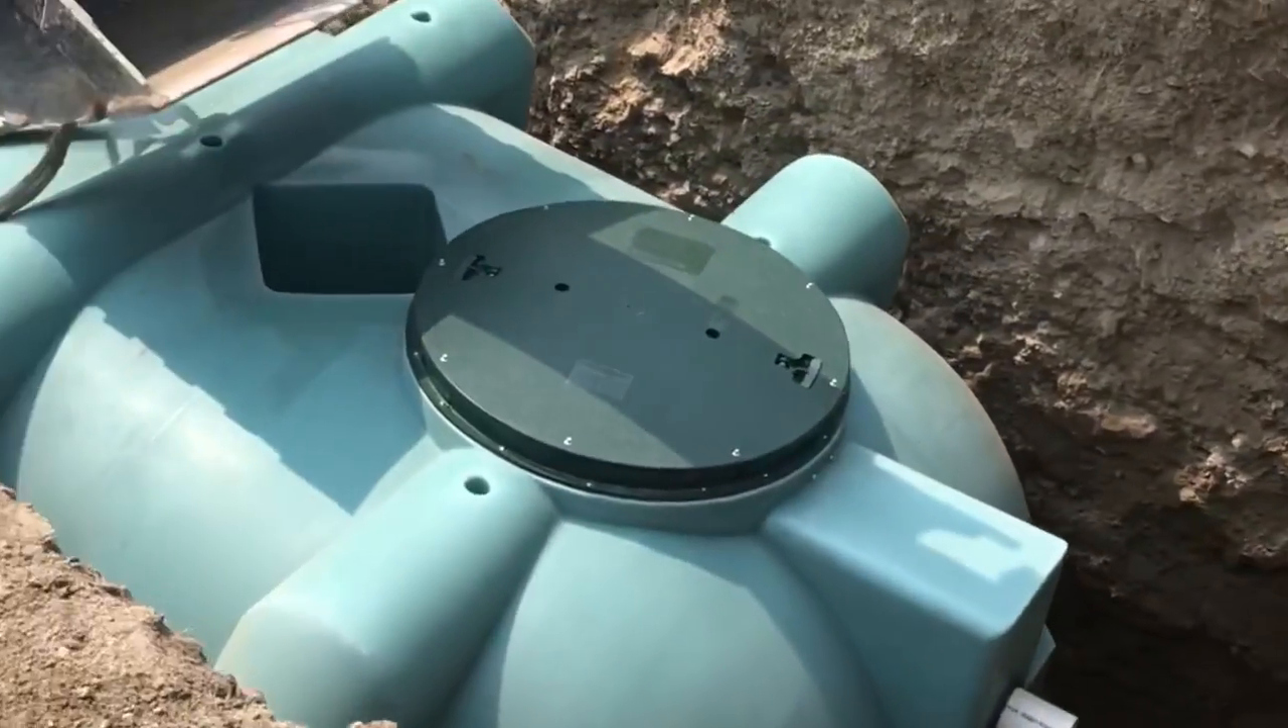So here's our excavation for the septic tank which we're going to install right now. Okay so what we did now is just drop in the septic tank into our excavation pit.